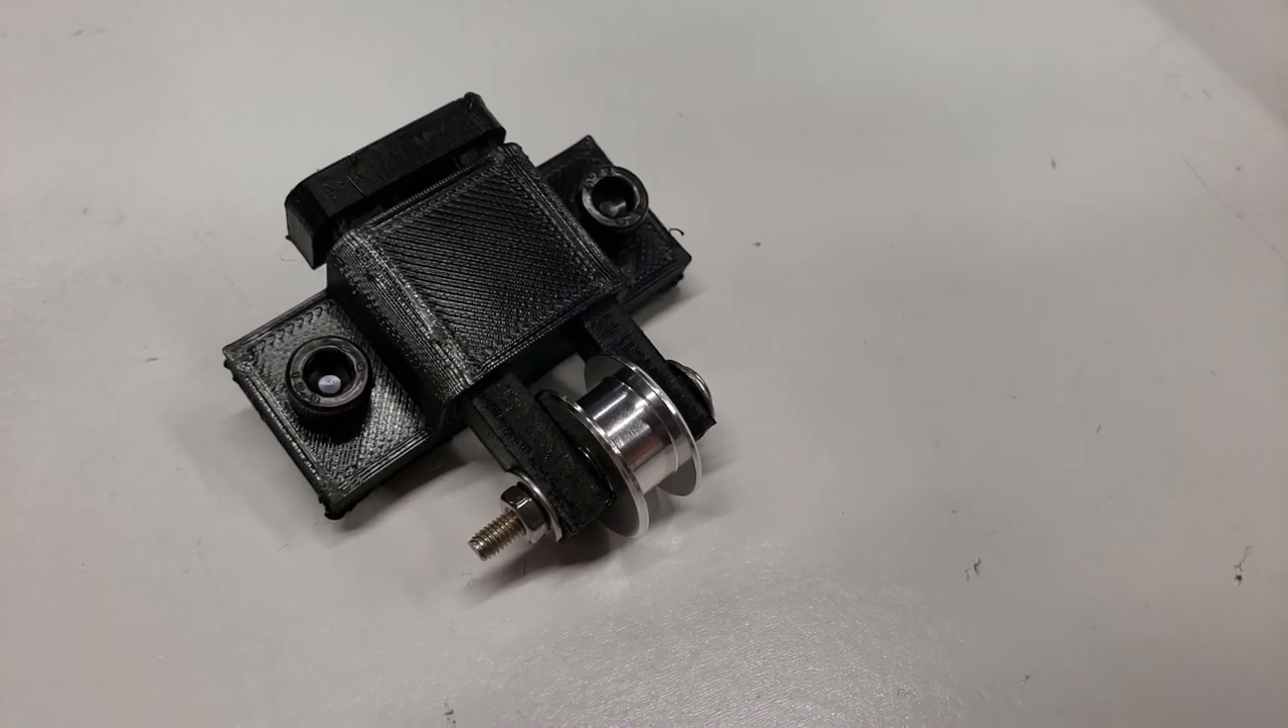You can see we've already got the idler pulley installed.